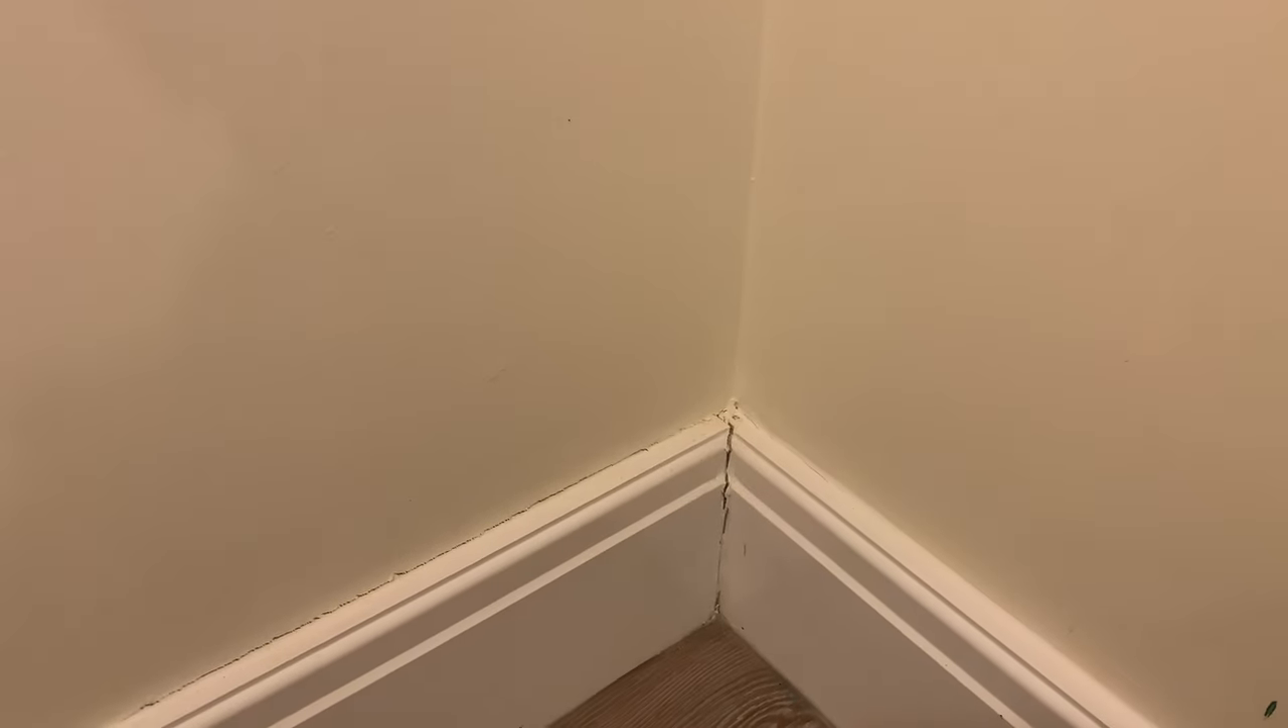In most of the rooms the skirting boards have separated a little bit on the corner.